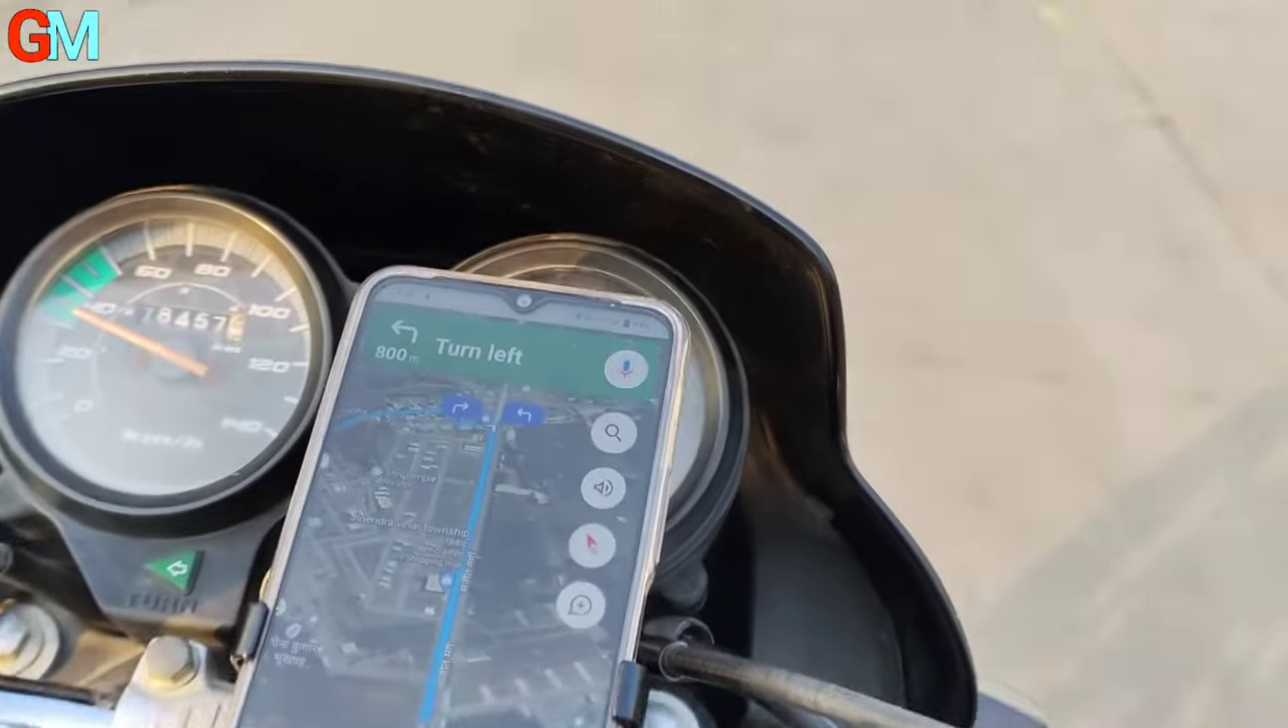यहाँ पर हमने अपने smartphone को bike के उपर mount कर लिया है।